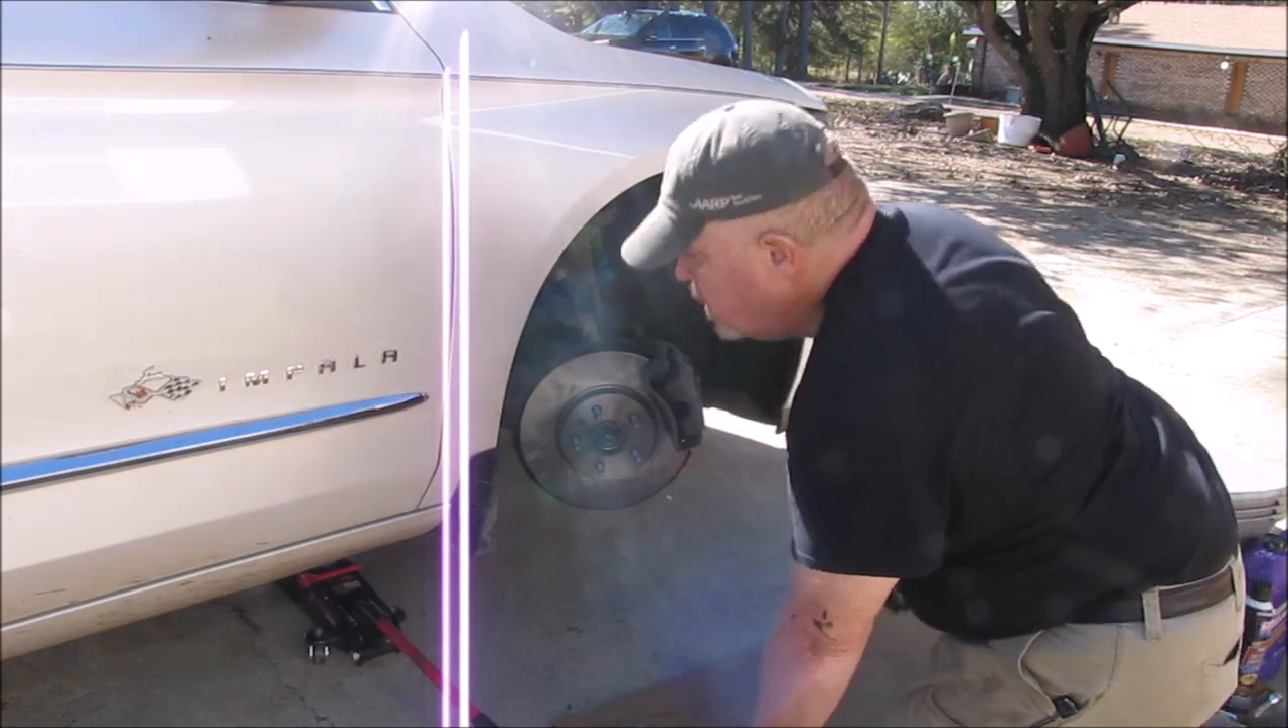Only thing we've got left to do is put the tire back on so i'm going to straighten the wheel back out.